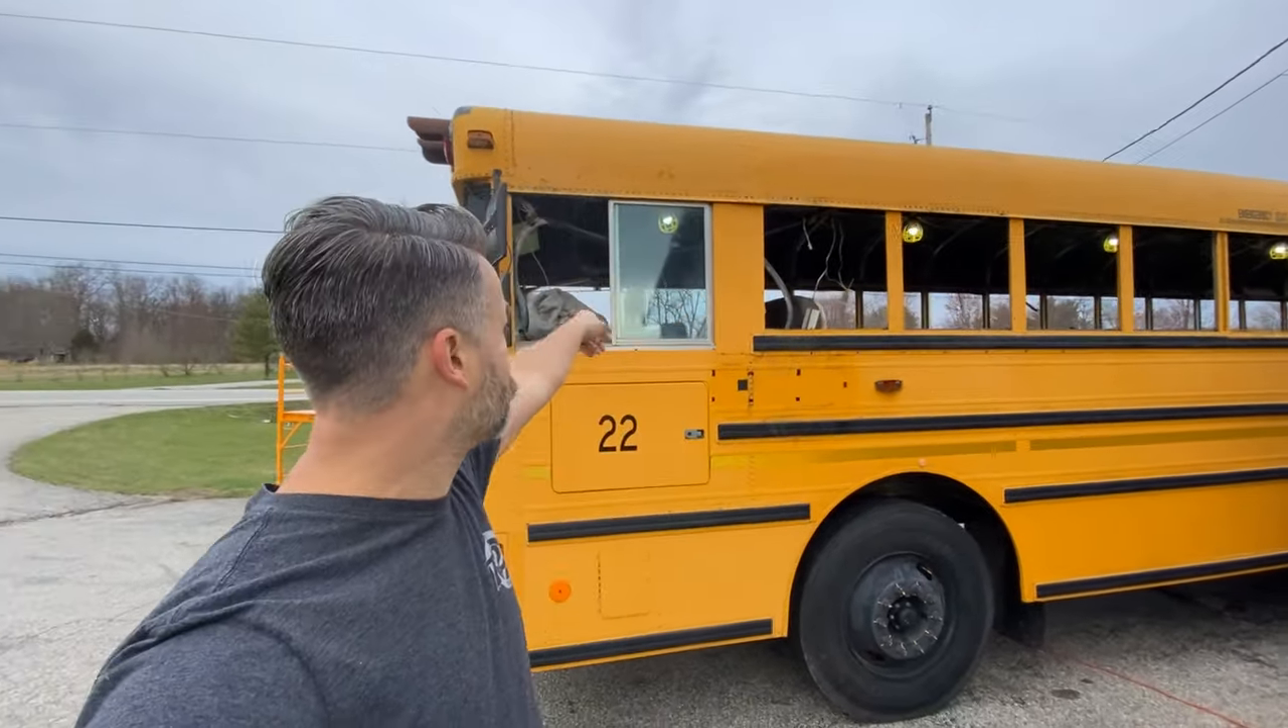I have all the windows with the exception of the driver window removed.